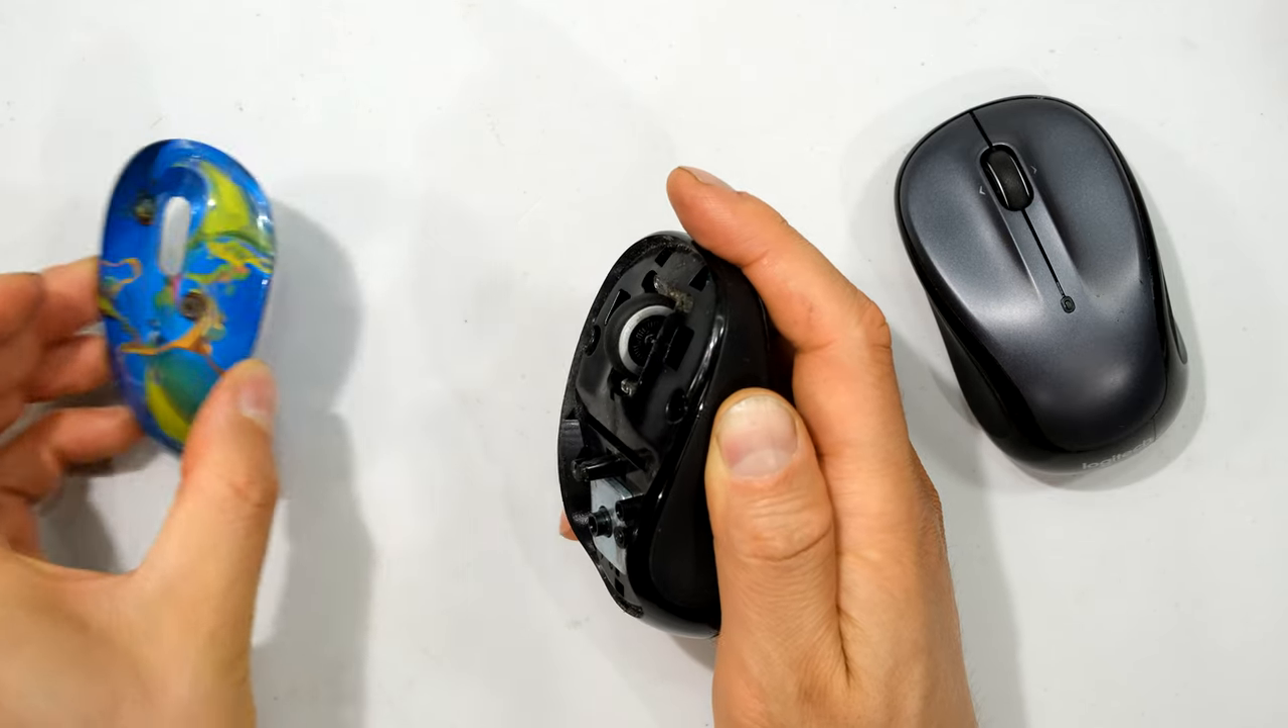Then i have now opened the front cover.